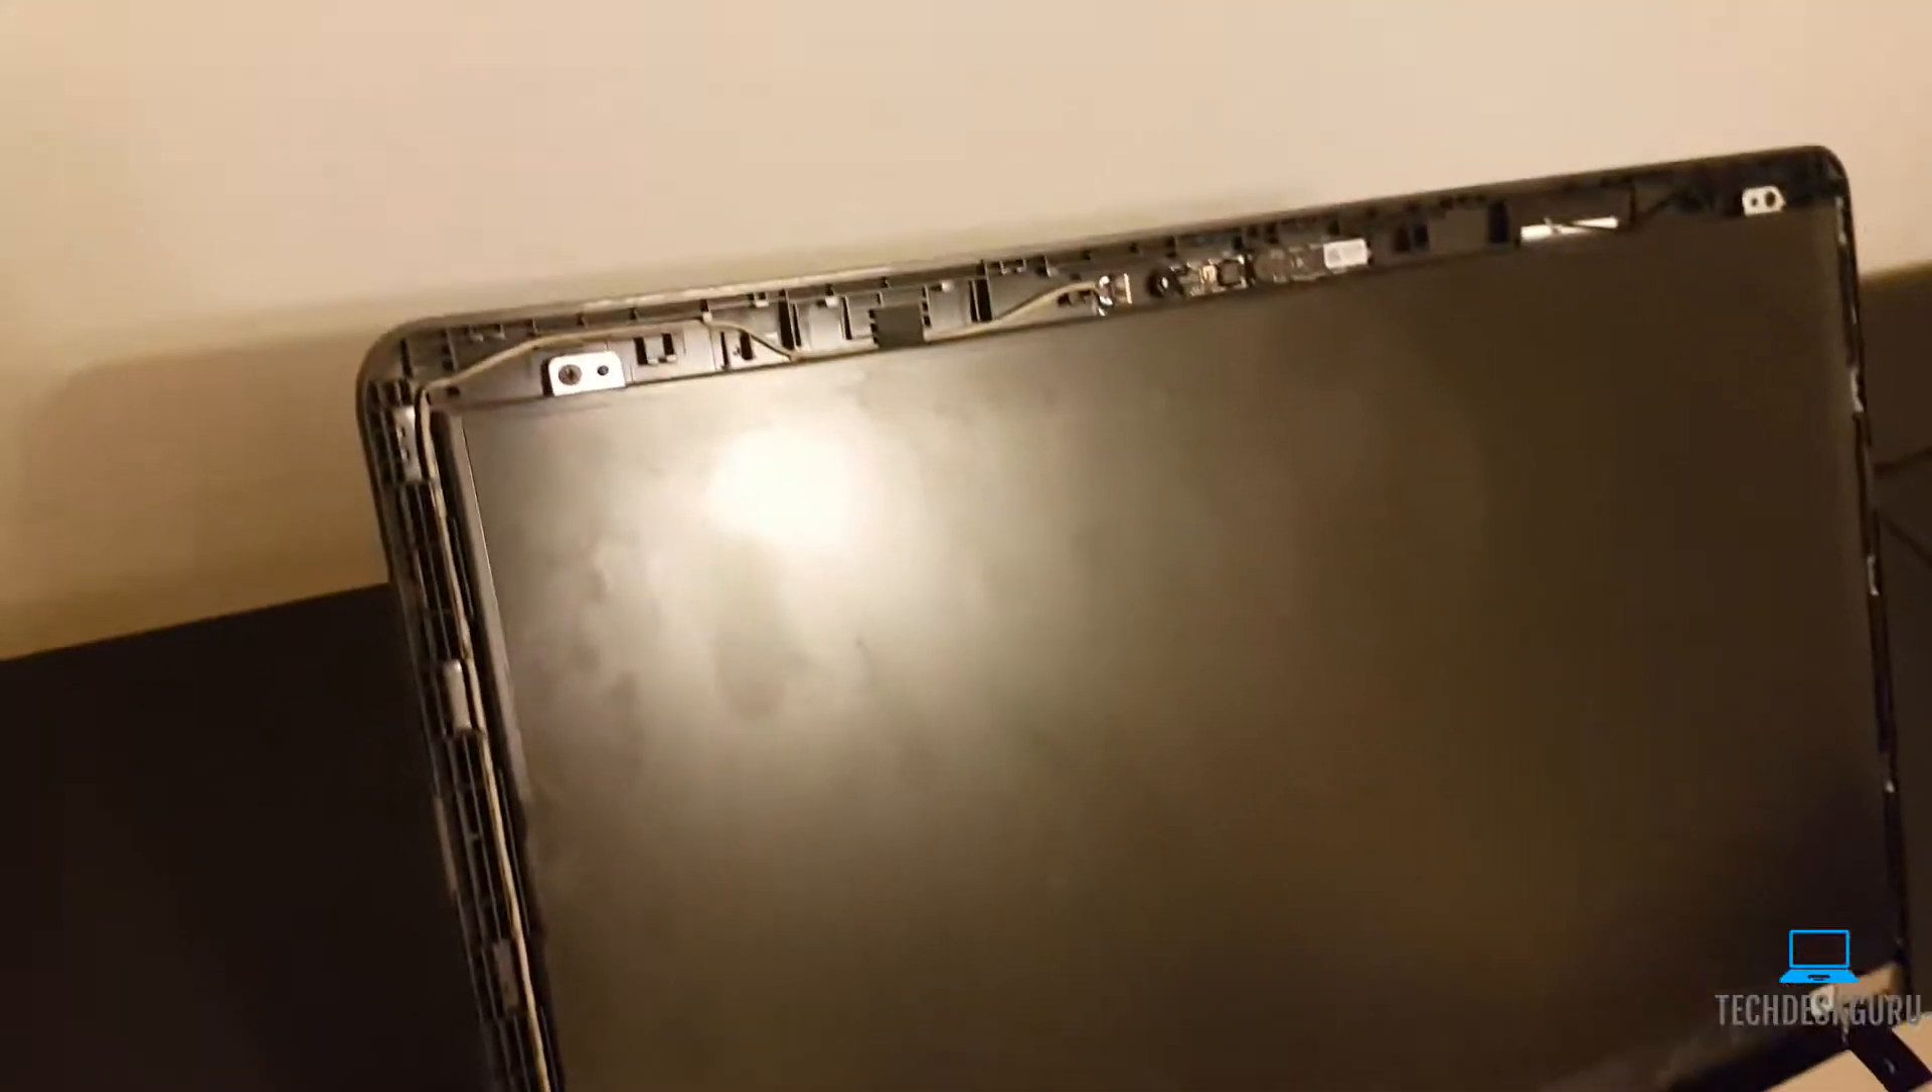All right so we have the LCD frame removed so next thing we want to do is go ahead and remove the two screws at the top here.